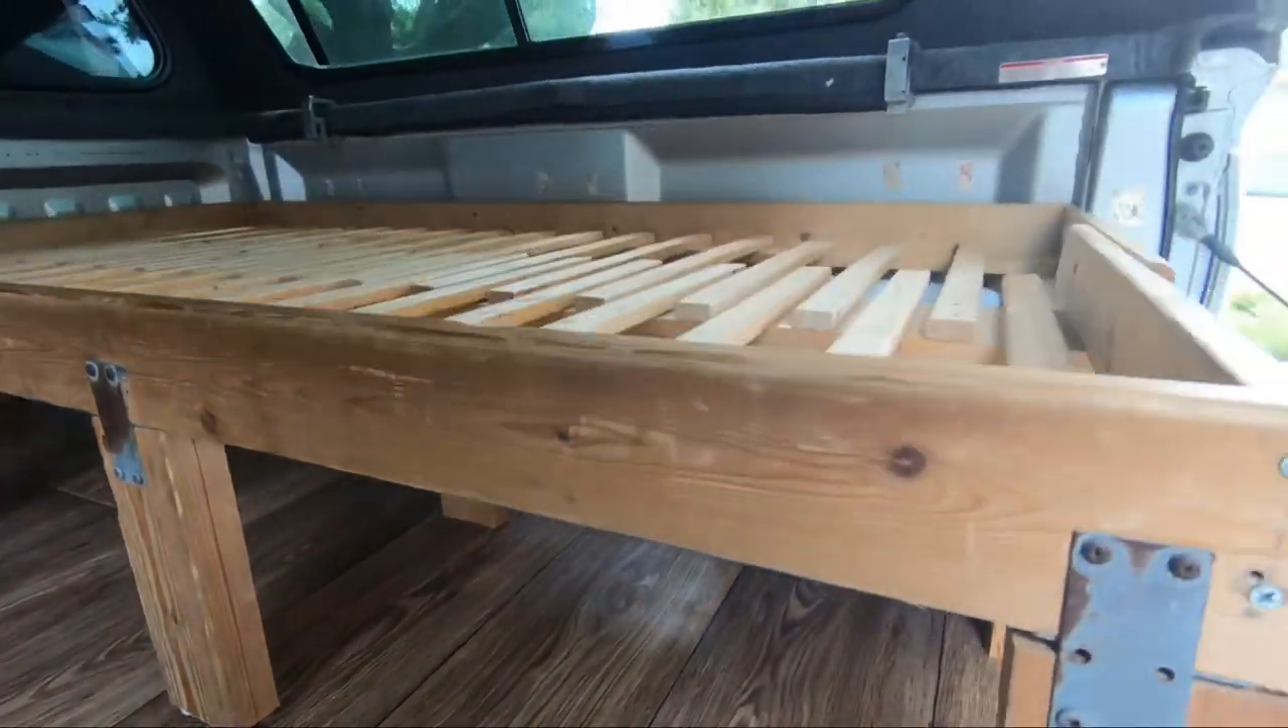See here we still have some of the old flat brackets on and we're looking to replace those with maybe three inch wide brackets in the future.